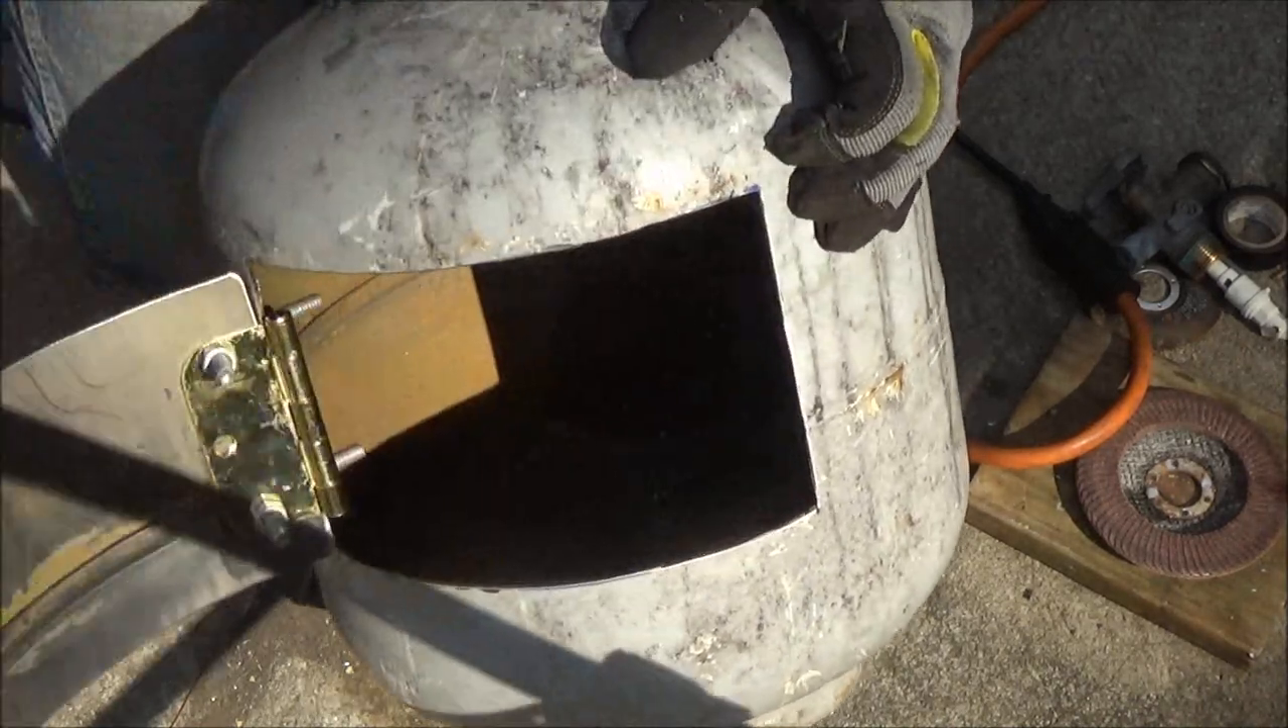Okay guys, so we got the door on. All we got to do is put a latch on and the door will be finished.